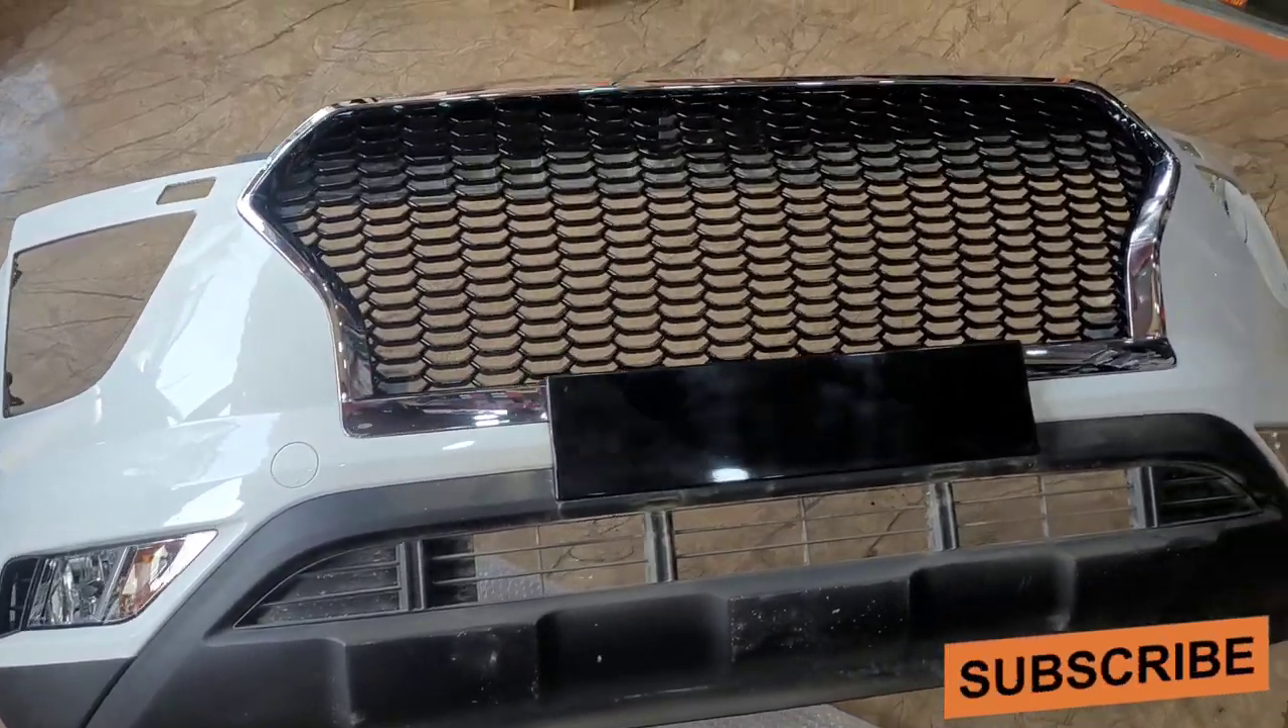आप देख सकते हैं ग्रिल भी हो गई है।